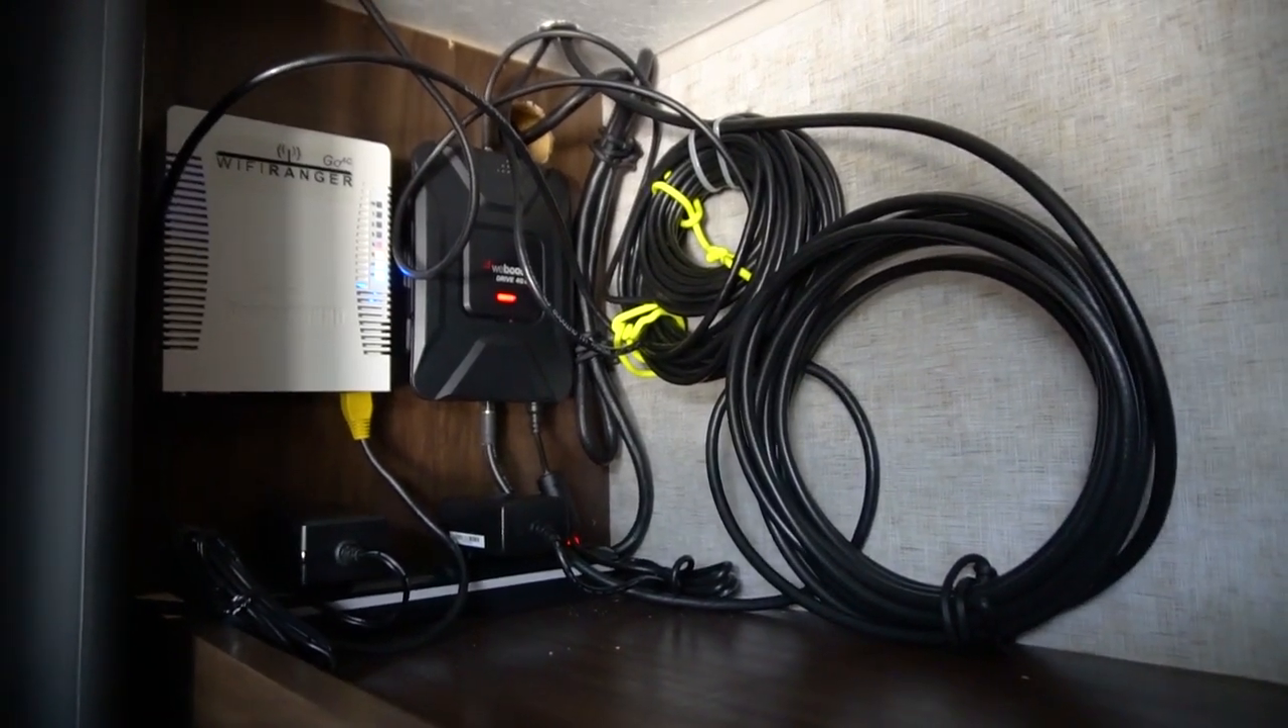You can see in here, I've got both the boosters mounted onto the inside wall of the cabinet.